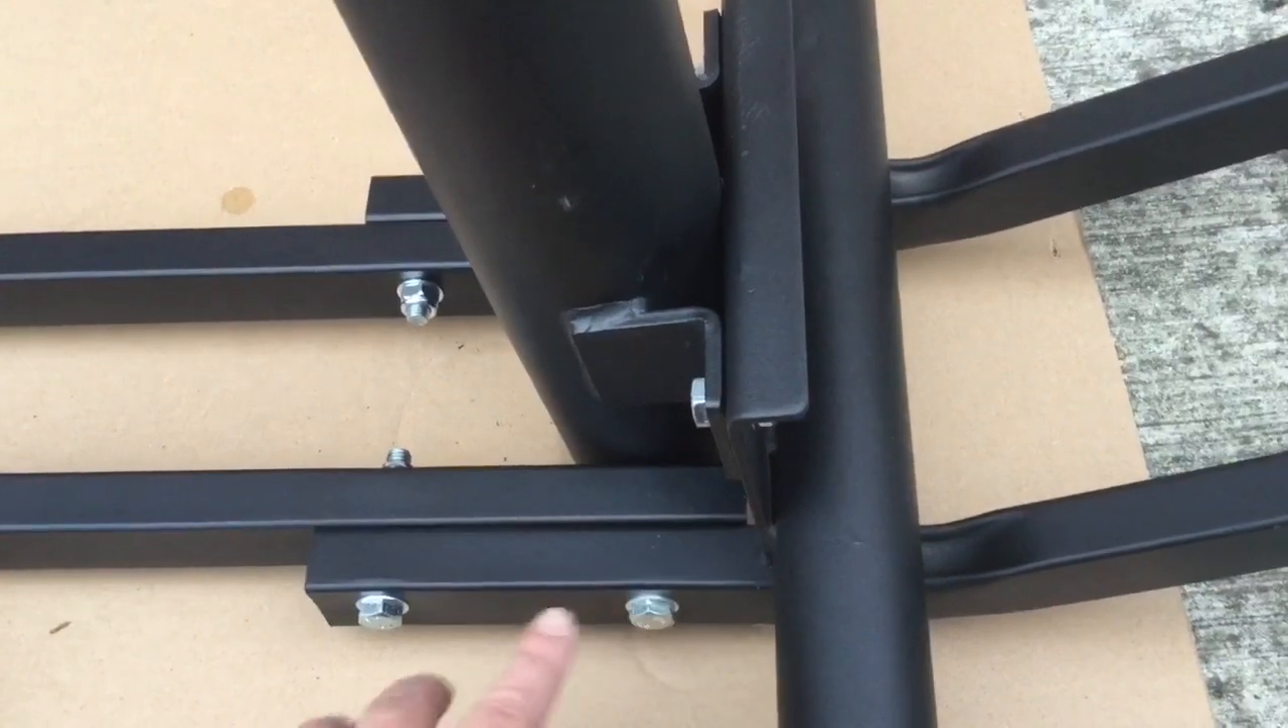And as you can see, step three is finished. We've got all these screws tightened up. We've got this big tube attached to the bracket down here. And we tightened everything up with our socket wrench.